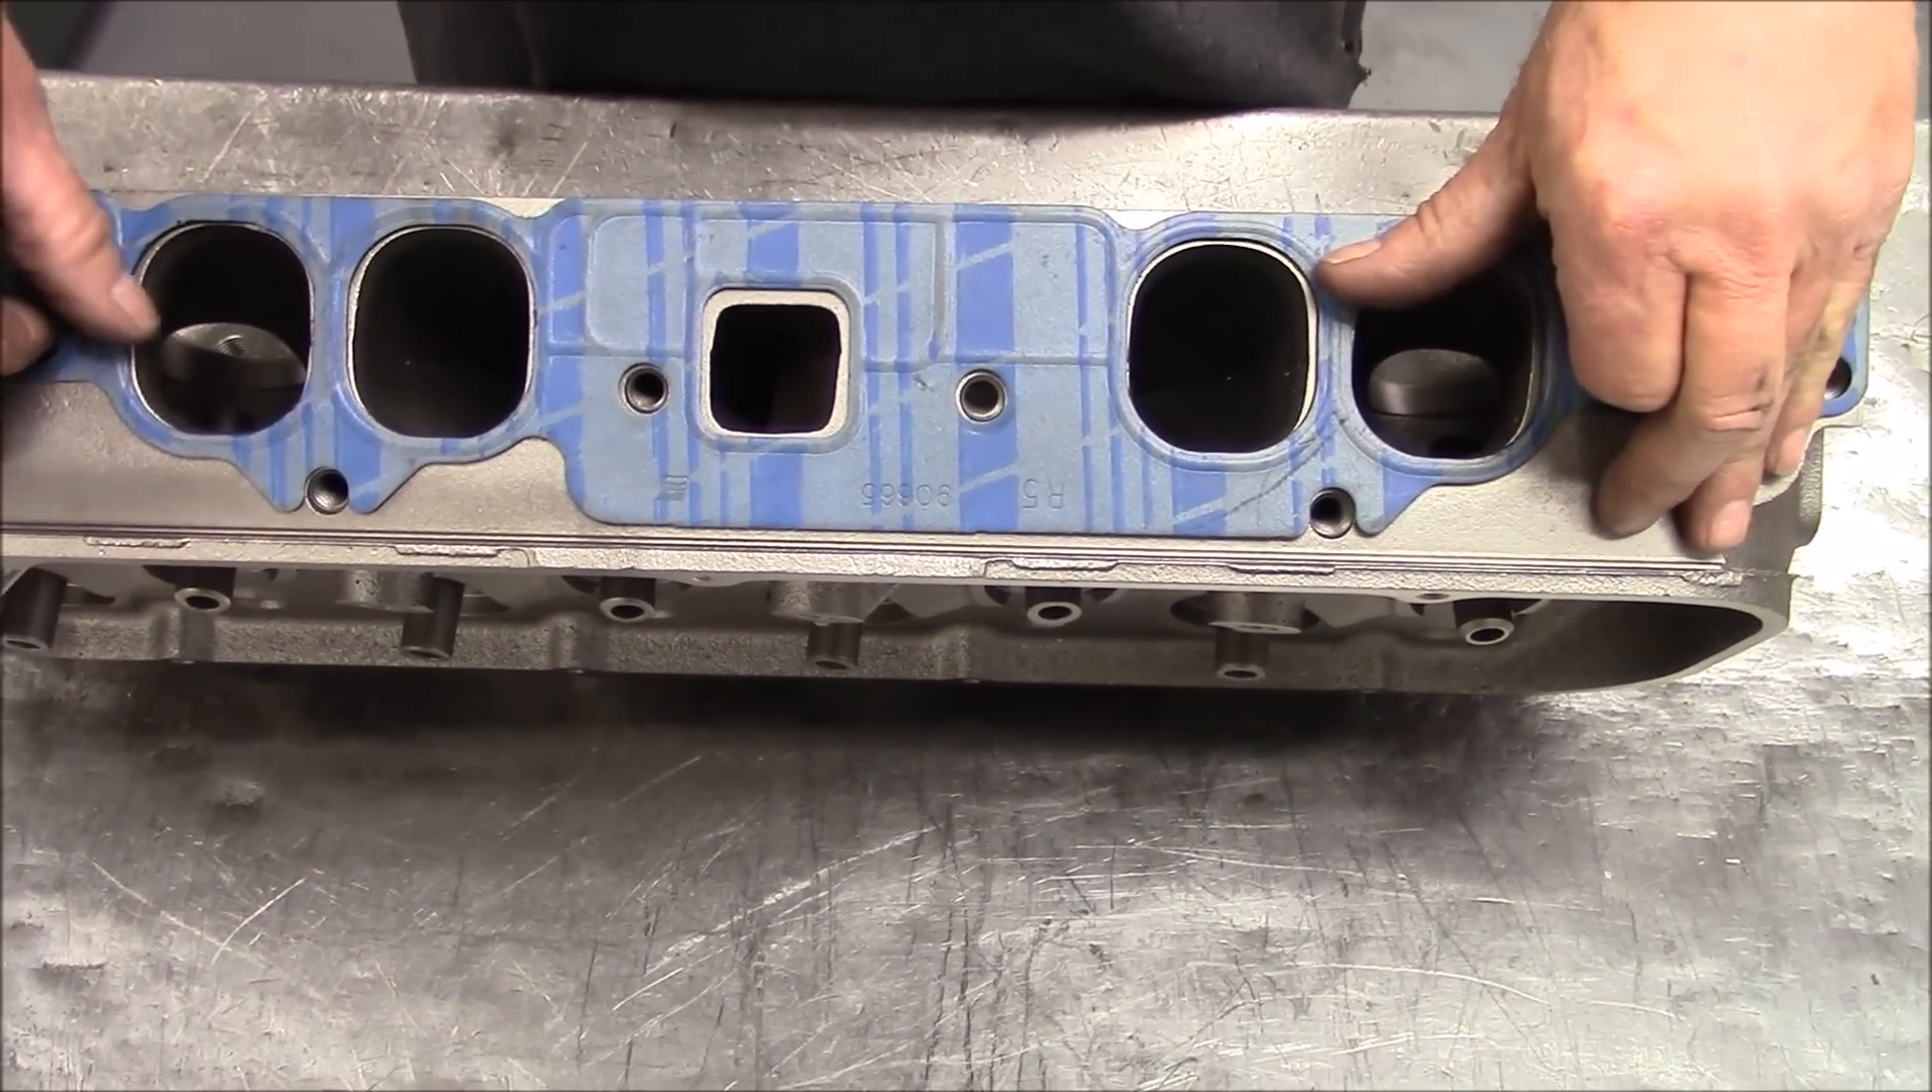You see how even this gasket is around these ports?